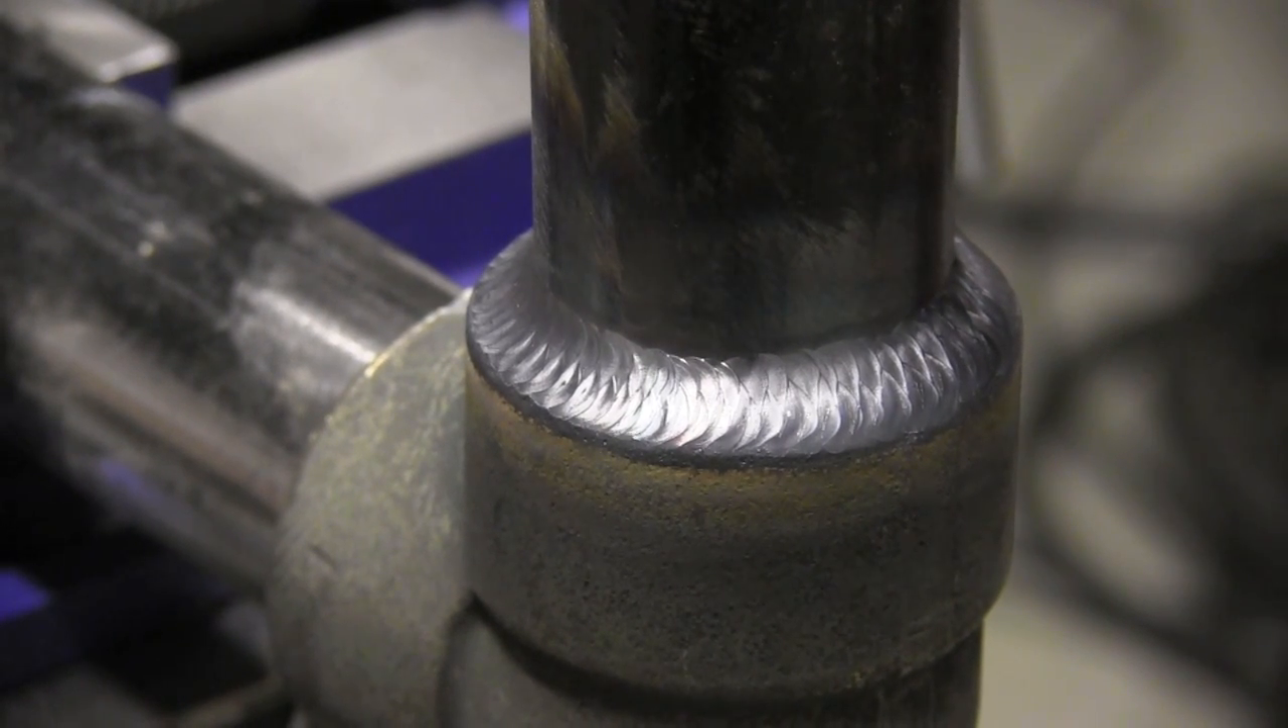Well, socket welds are done. That should look okay for bookends.